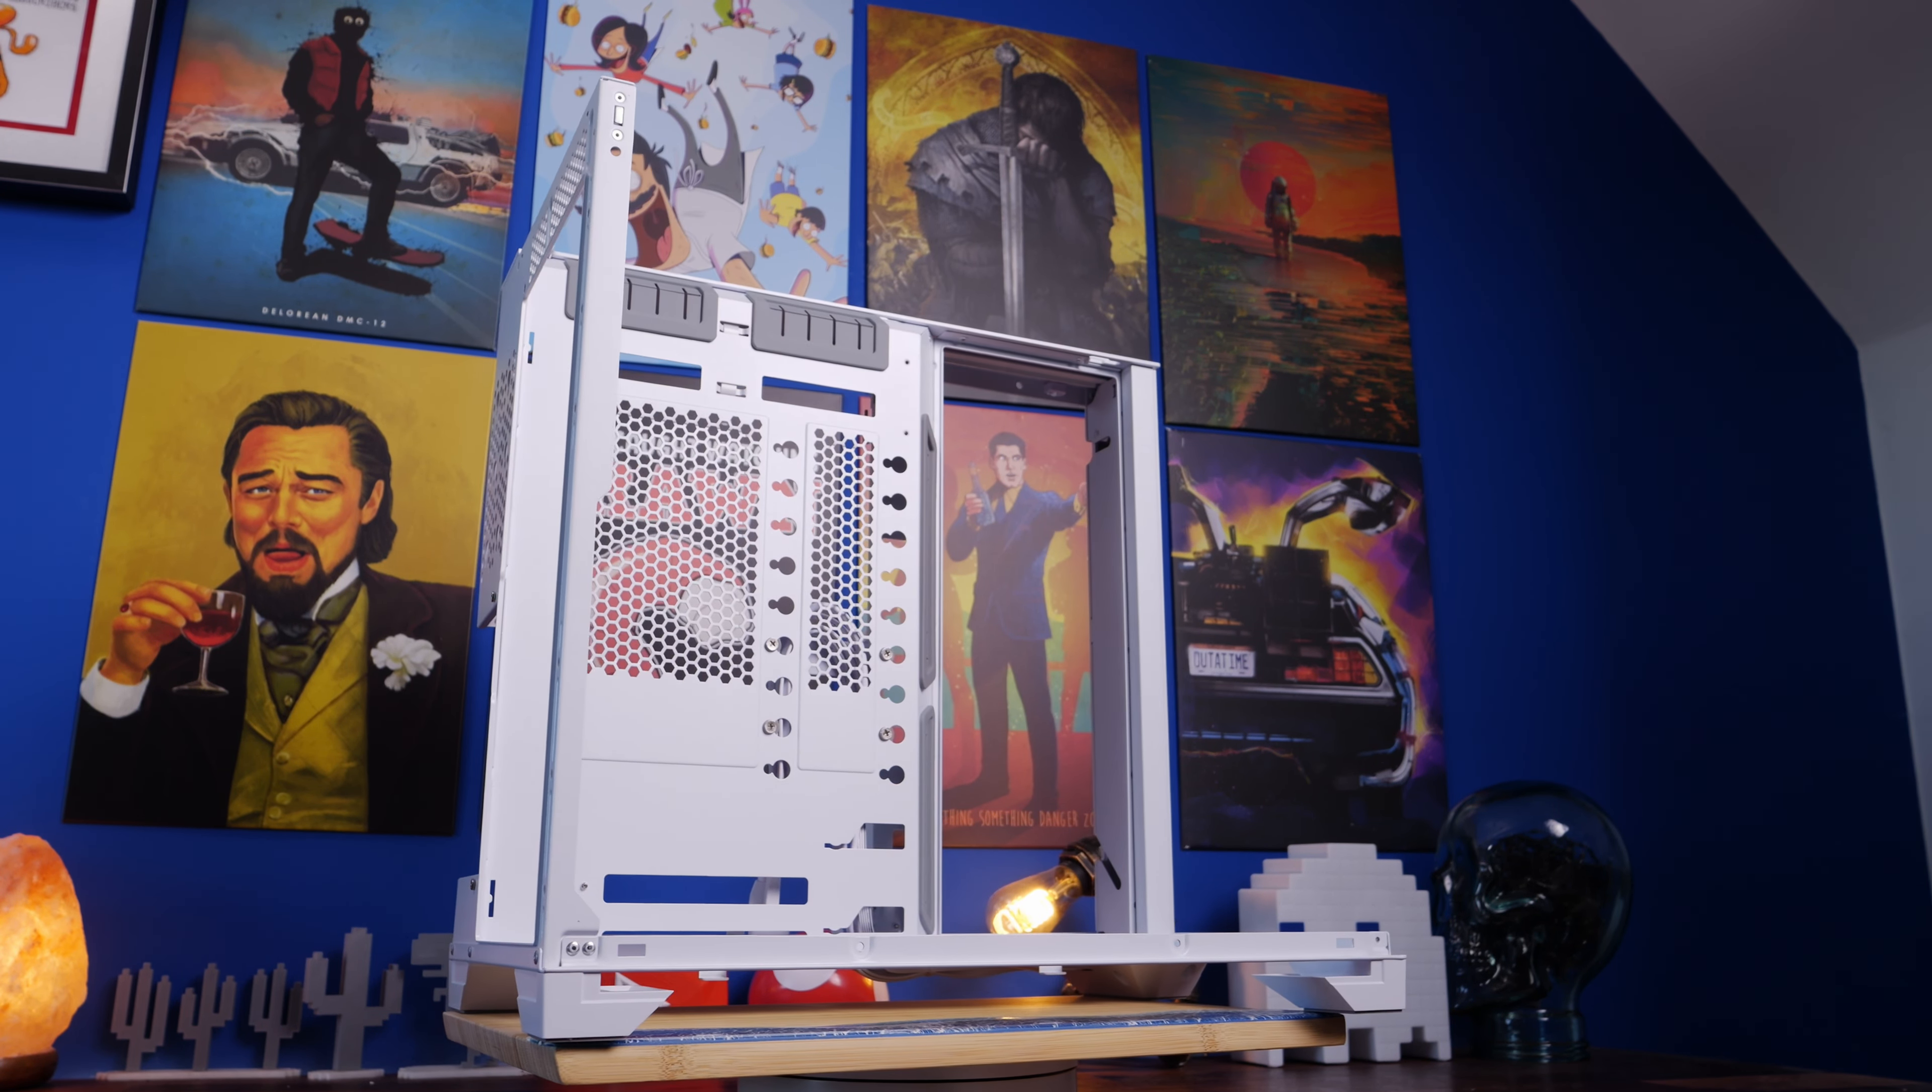You can see now we've got the case stripped down considerably from what it was originally all the glass is gone.